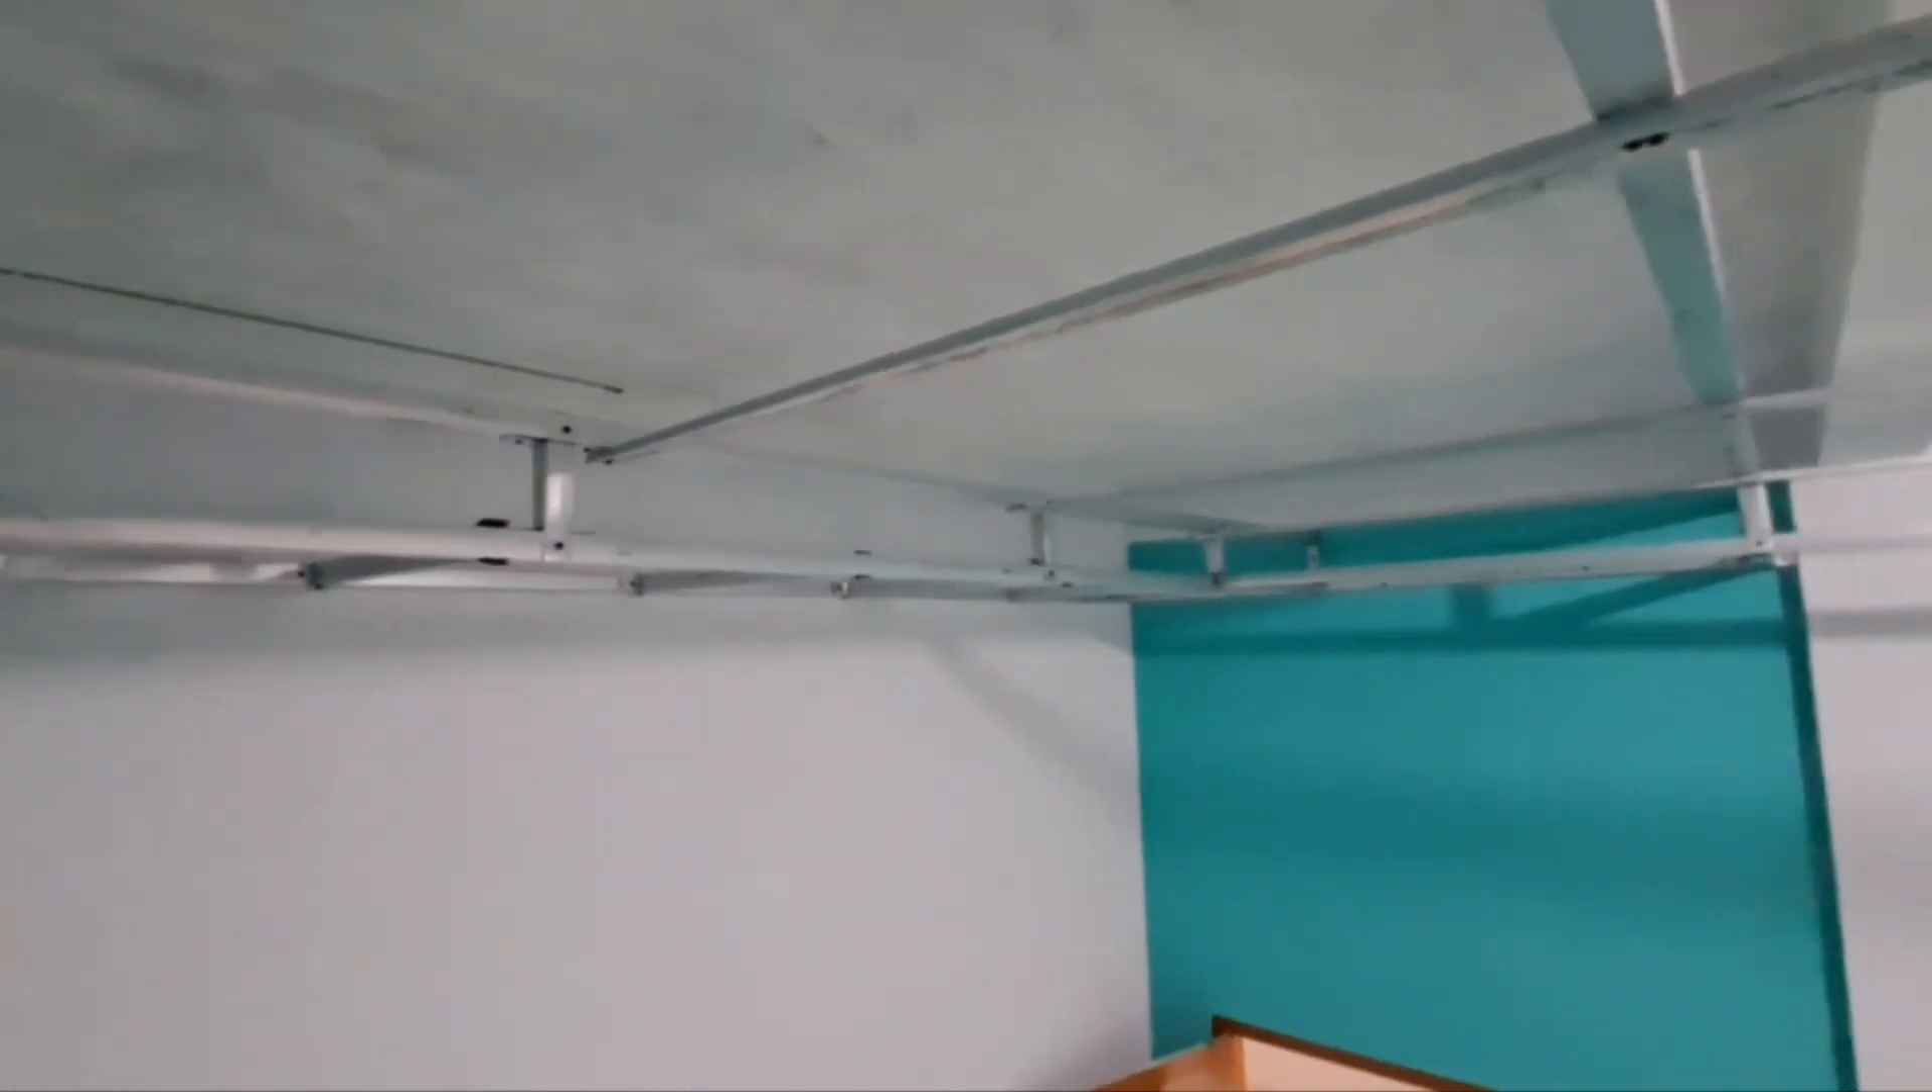Jadi bisa teman-teman lihat disini palangnya sudah terpasang disini.